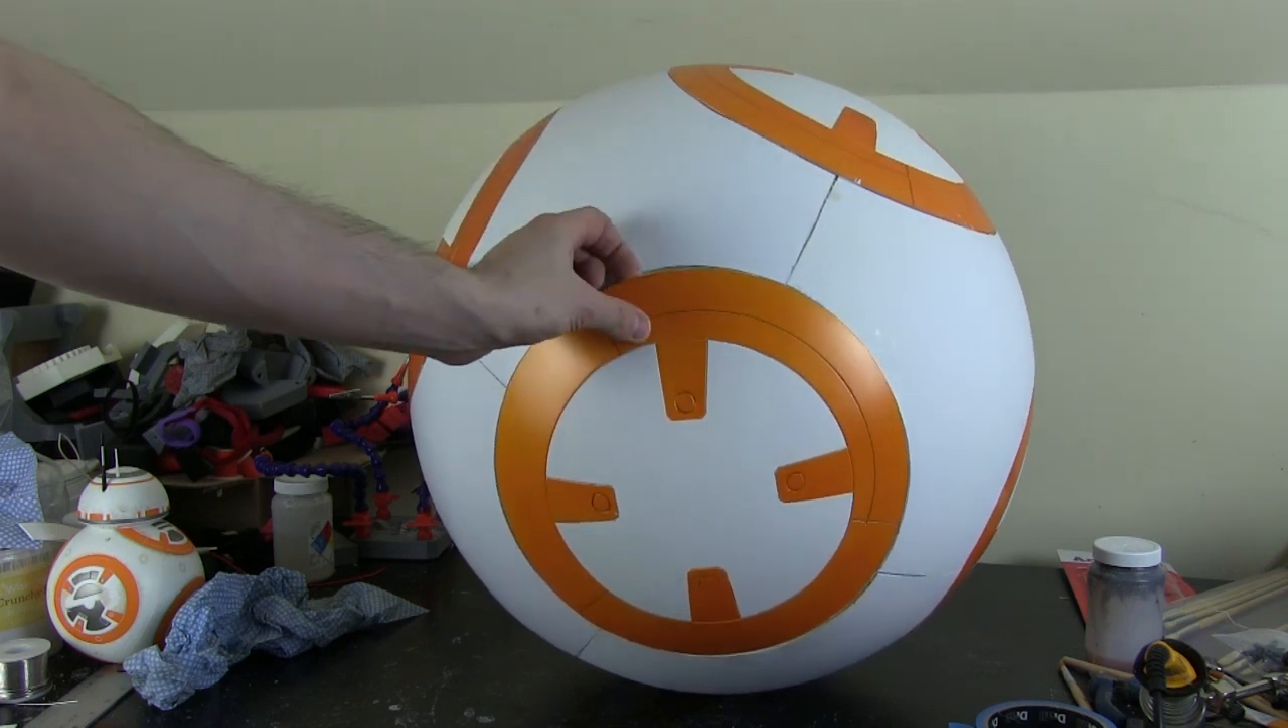The panels don't all align amazingly there's a few gaps obviously this is one of the removable ones so it is going to have to be weathered unfortunately.